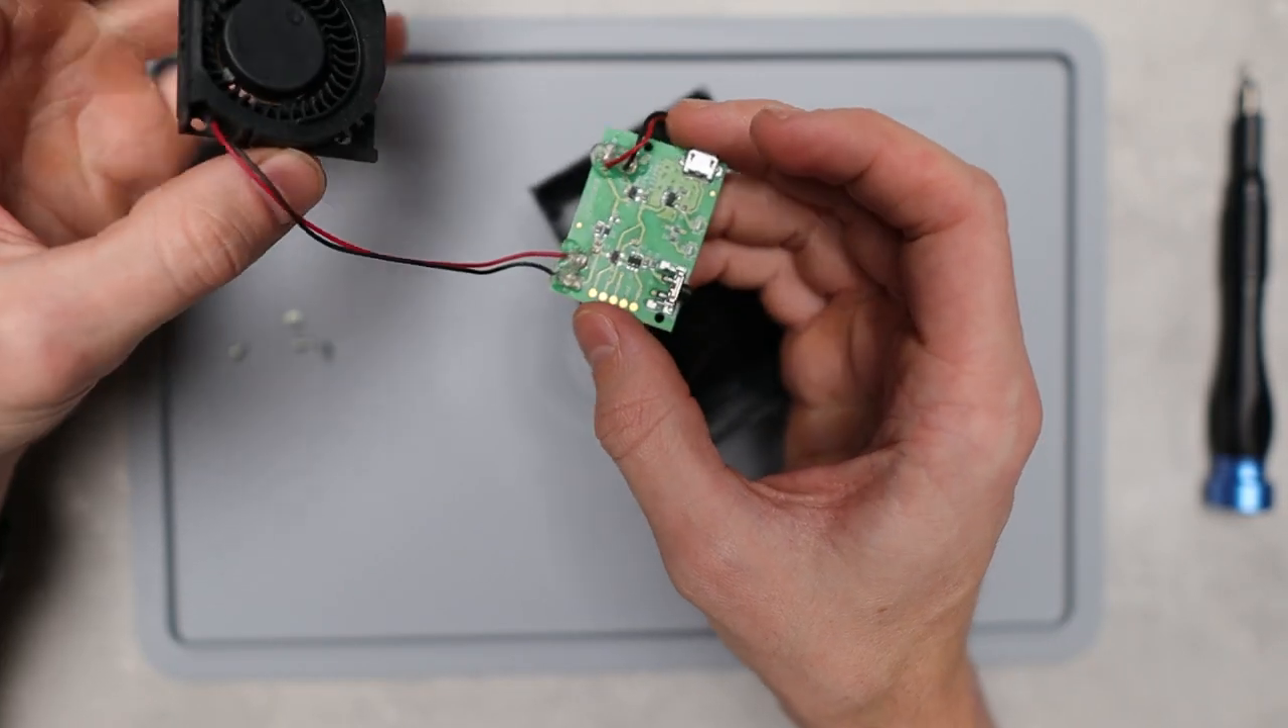But yeah, we've now removed the screws so we can remove the fan and the PCB just like so.